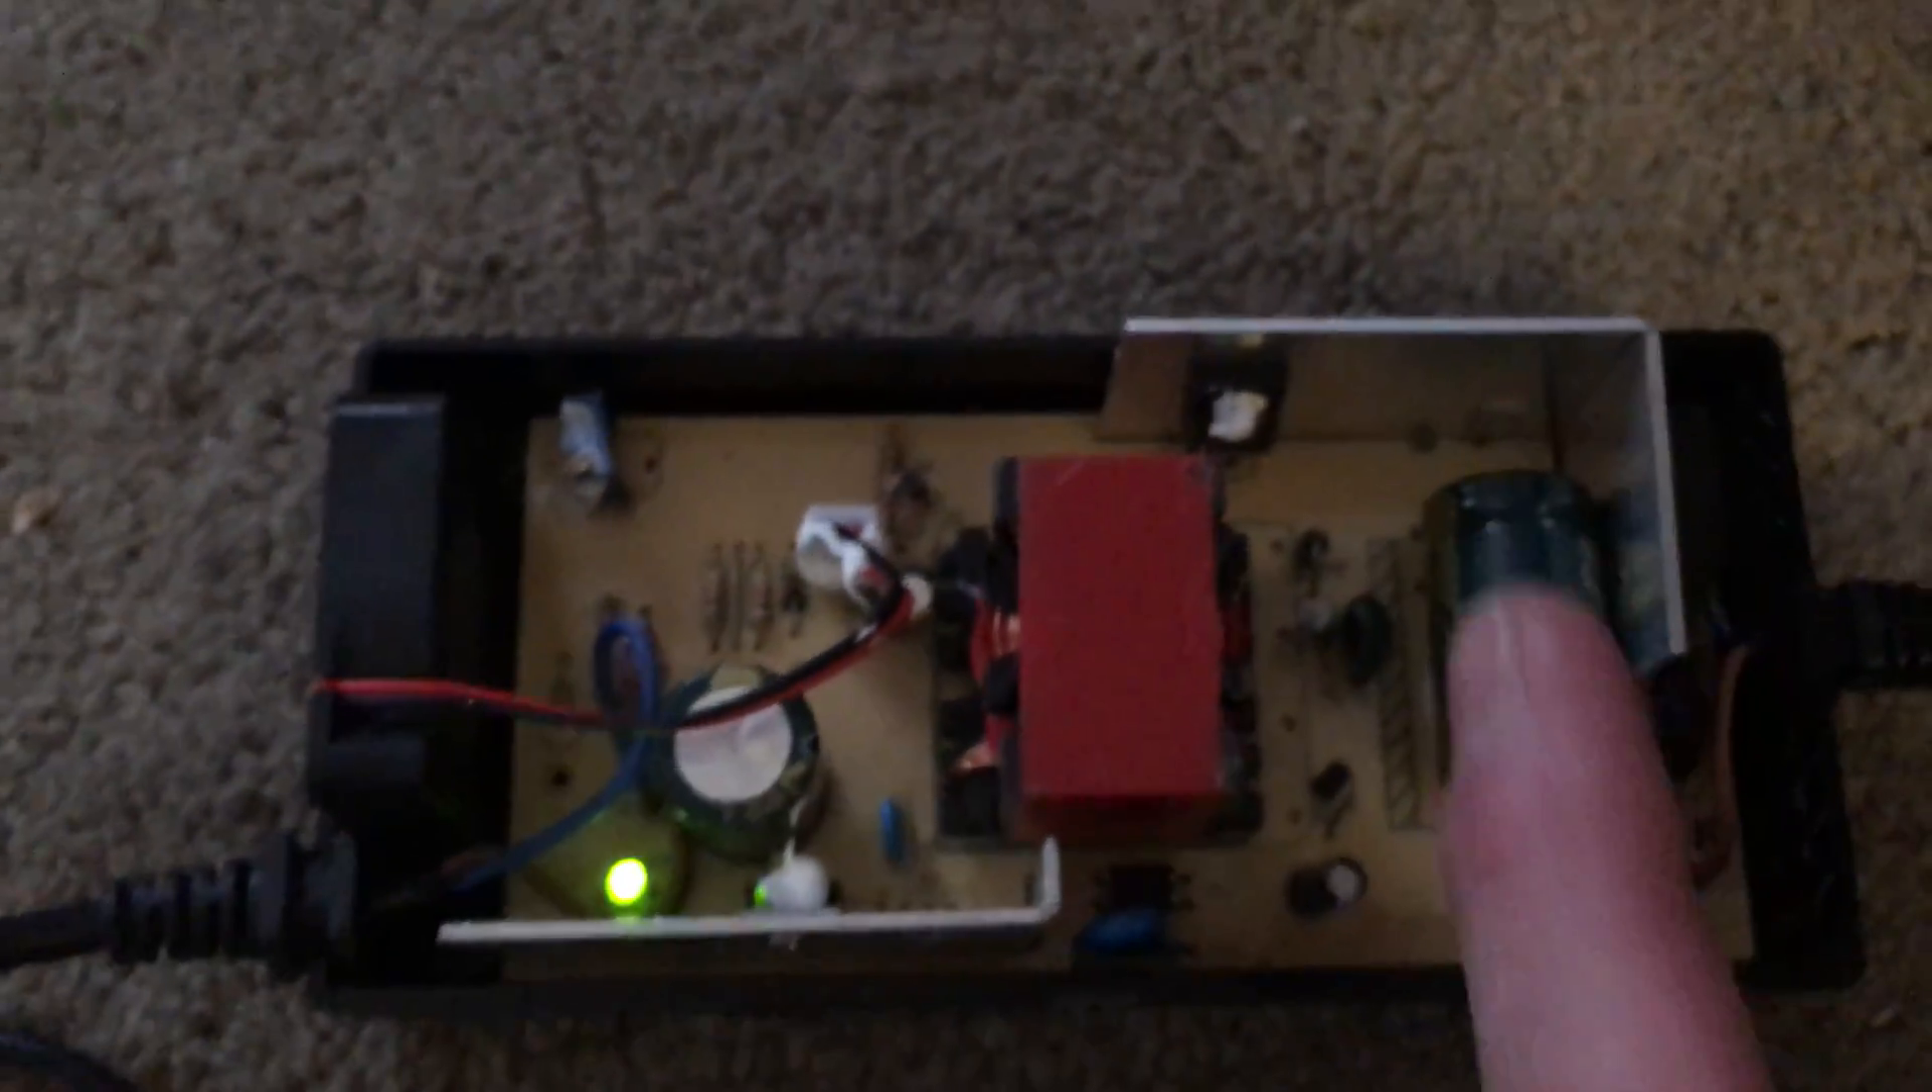So as you can see here I've pulled the top off my charger and I've exposed the guts.